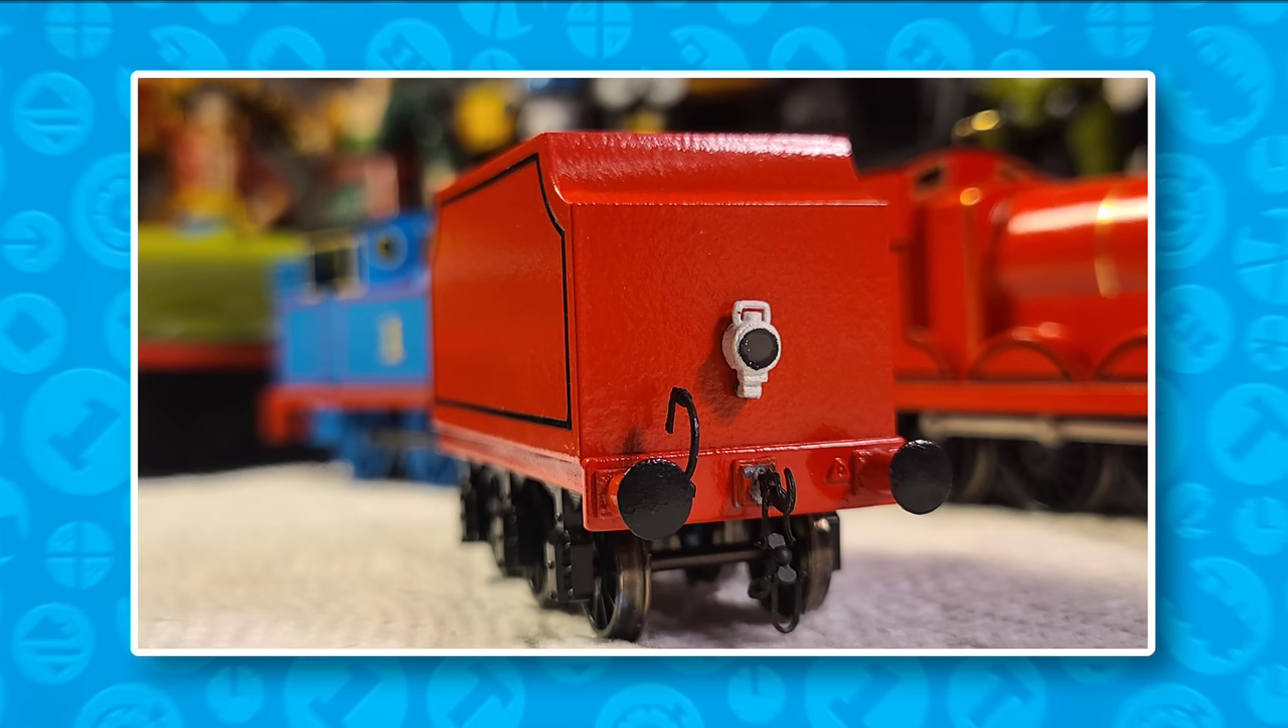The tail lamp was also added but it's just blue tacked on nothing permanent.